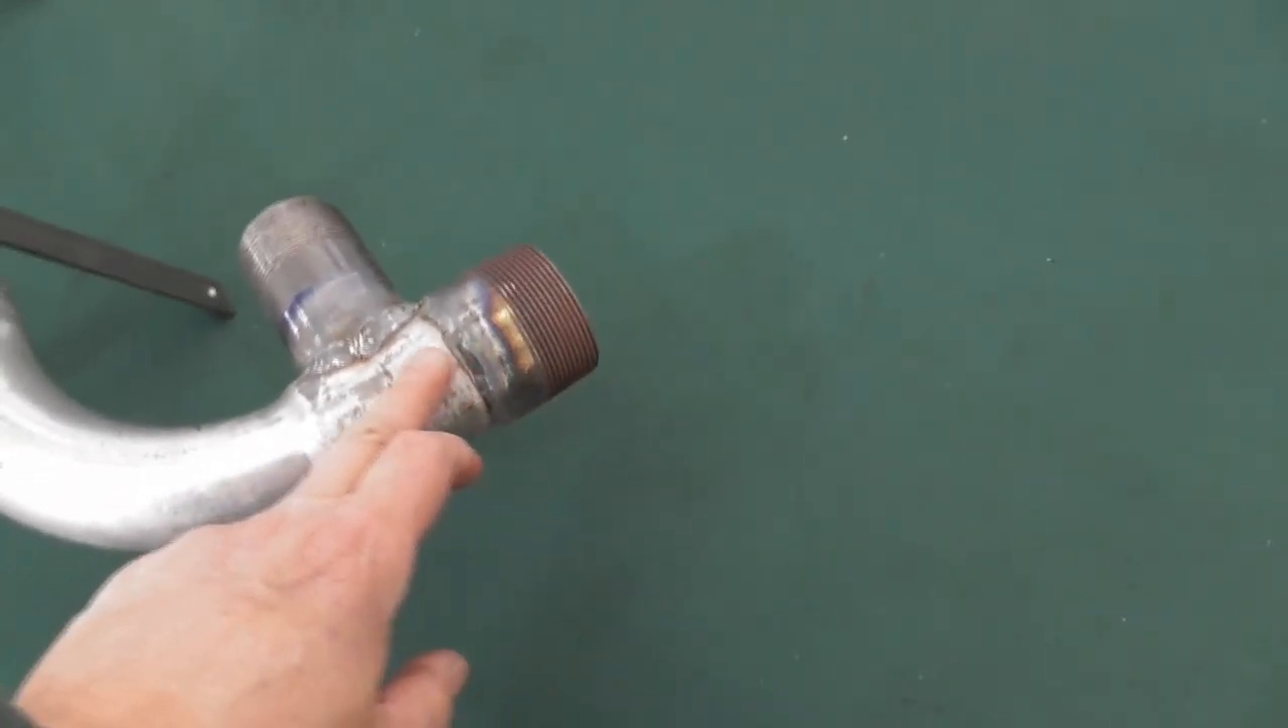And then we welded on the 2 inch half coupler that goes out.